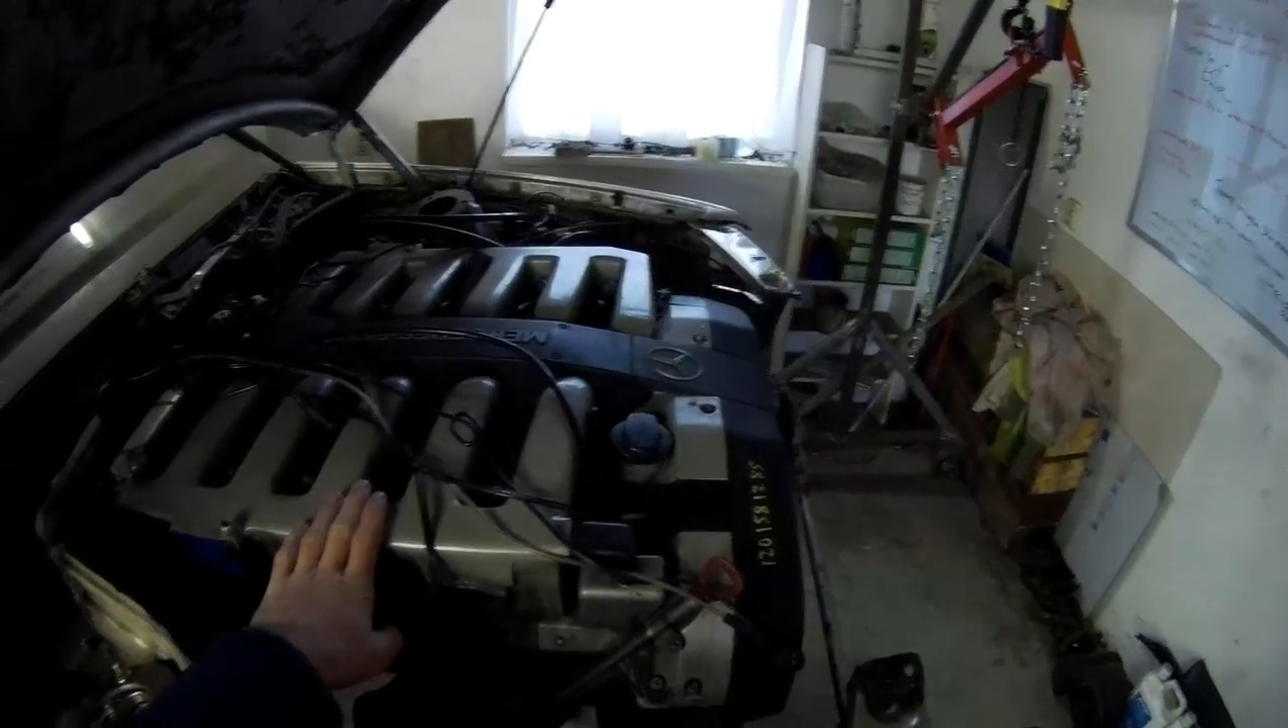So another thing that I've done, I've got the engine back in, of course, because I needed to measure the axle.